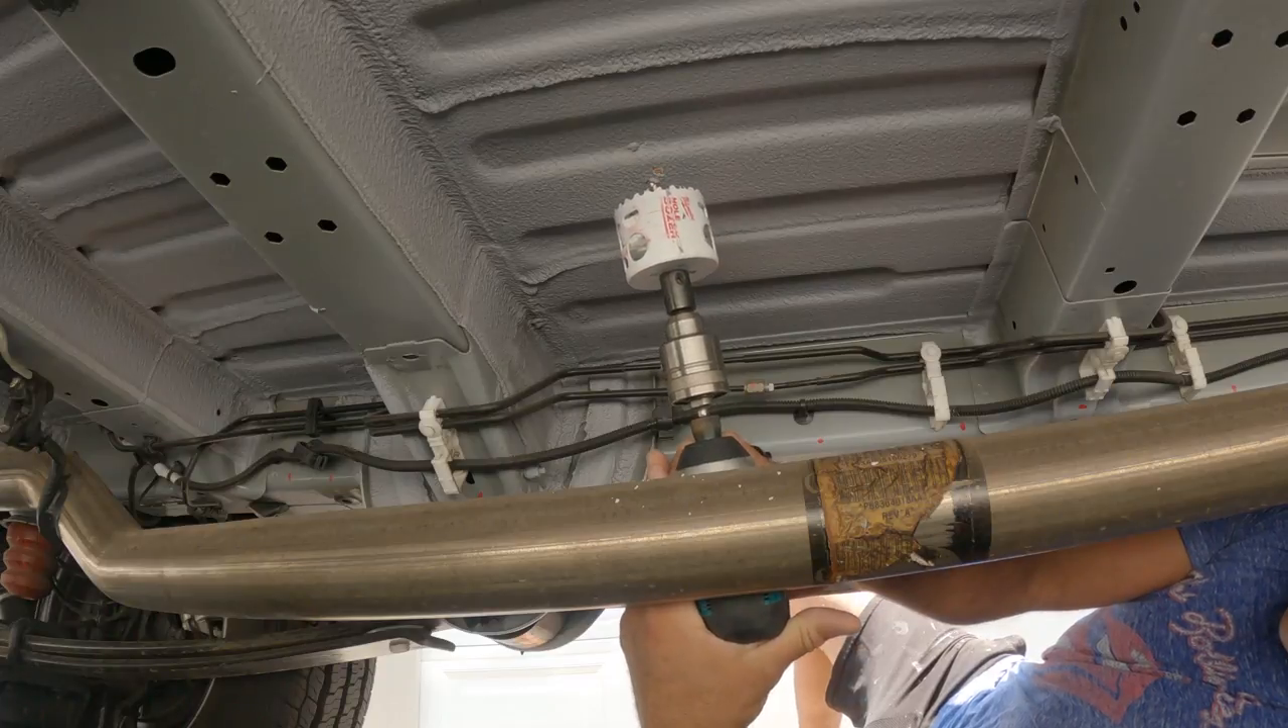Uh oh this exhaust is in the way for the drill bit.